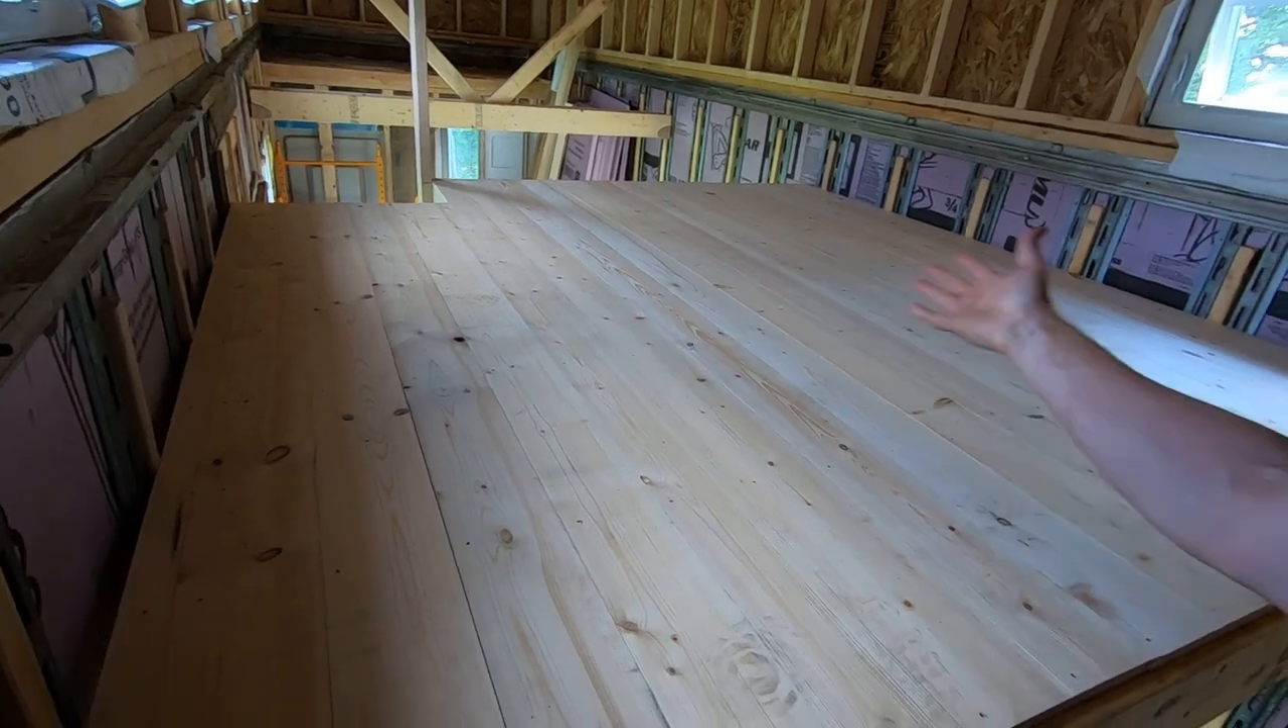The loft floor is in. Looks good.